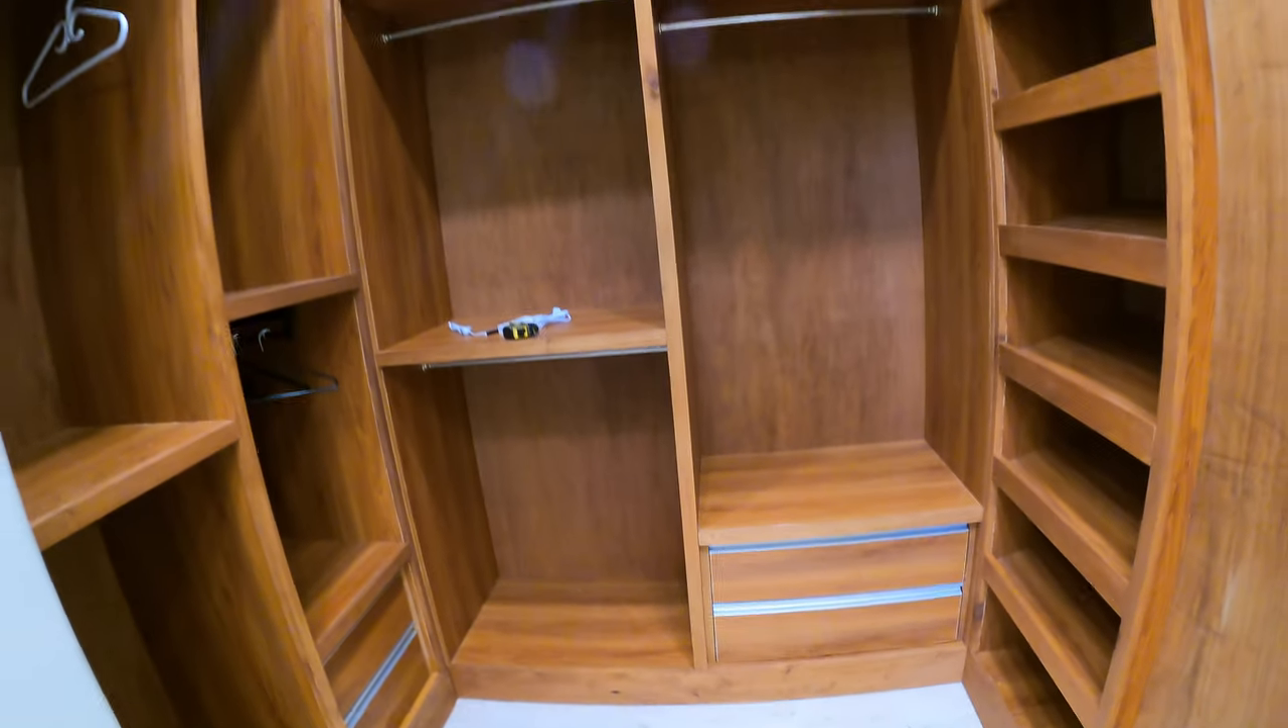You see, I got the drawers installed and they actually work really, they work really nice.